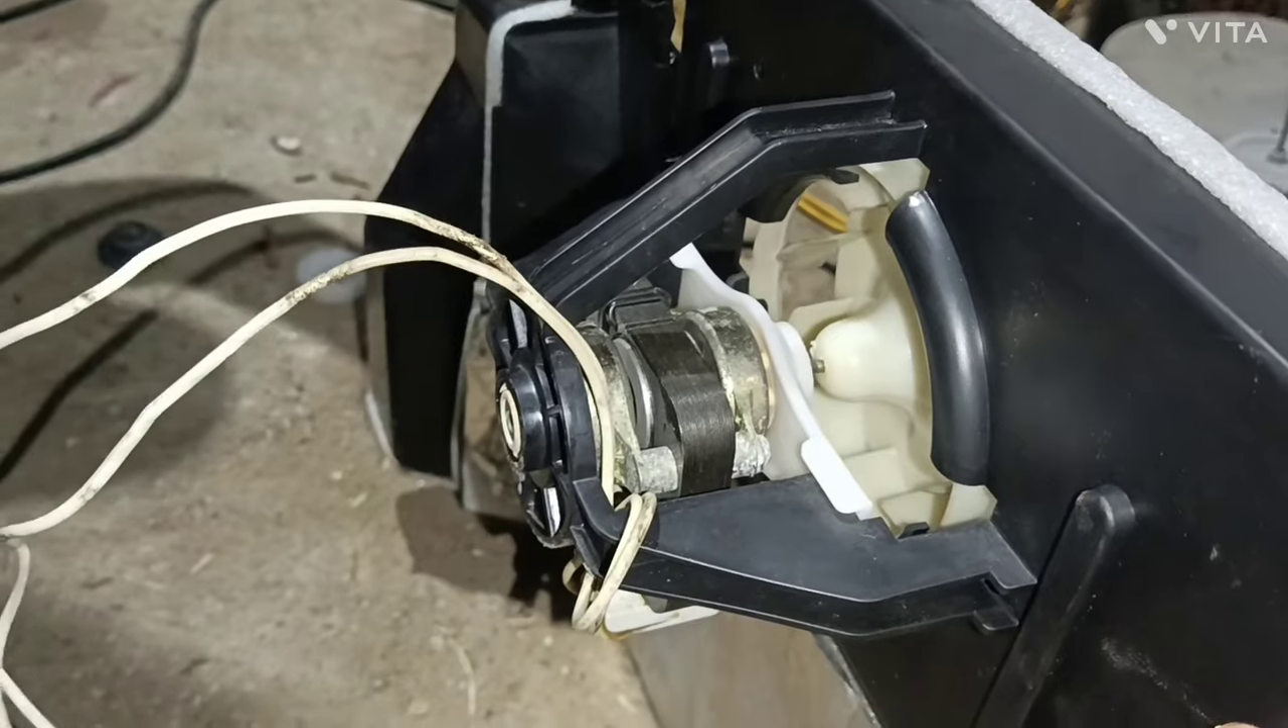यह देखे दोस्तों टू टून्टी मोटर हमने इसको बिठा चुके हैं।